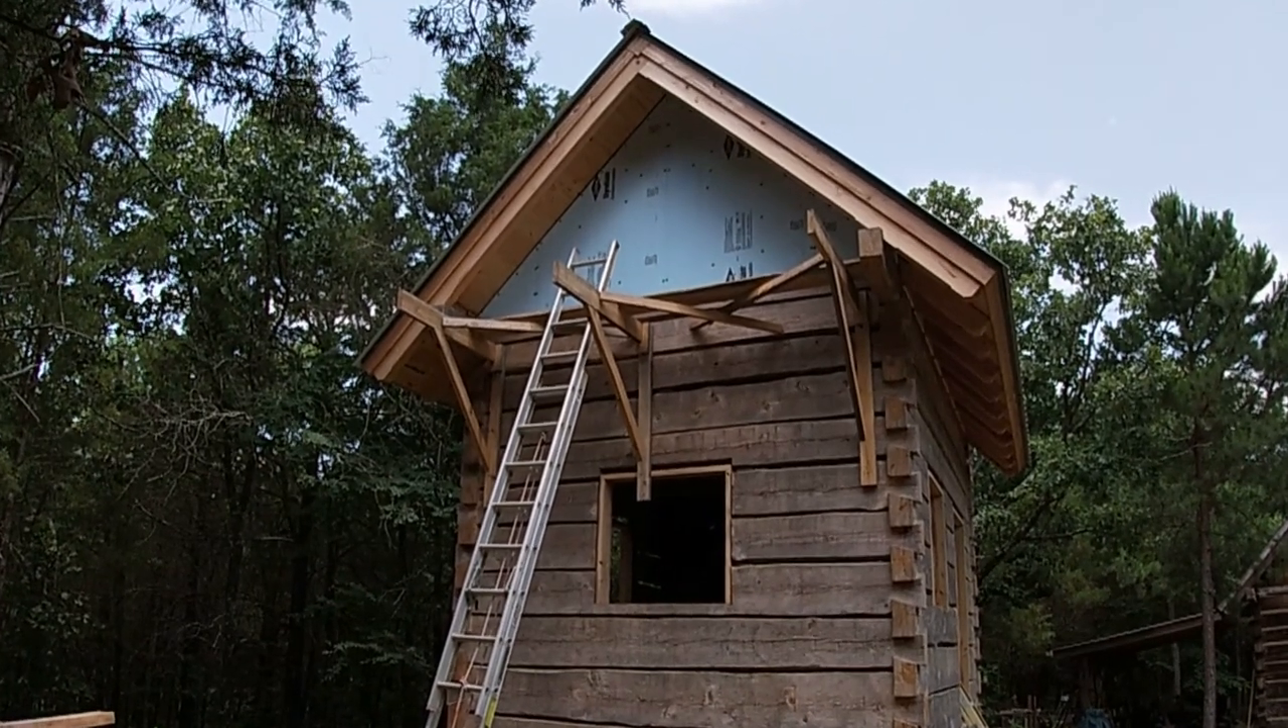Well I was able to get that insulation board on before the sun came over on this side.